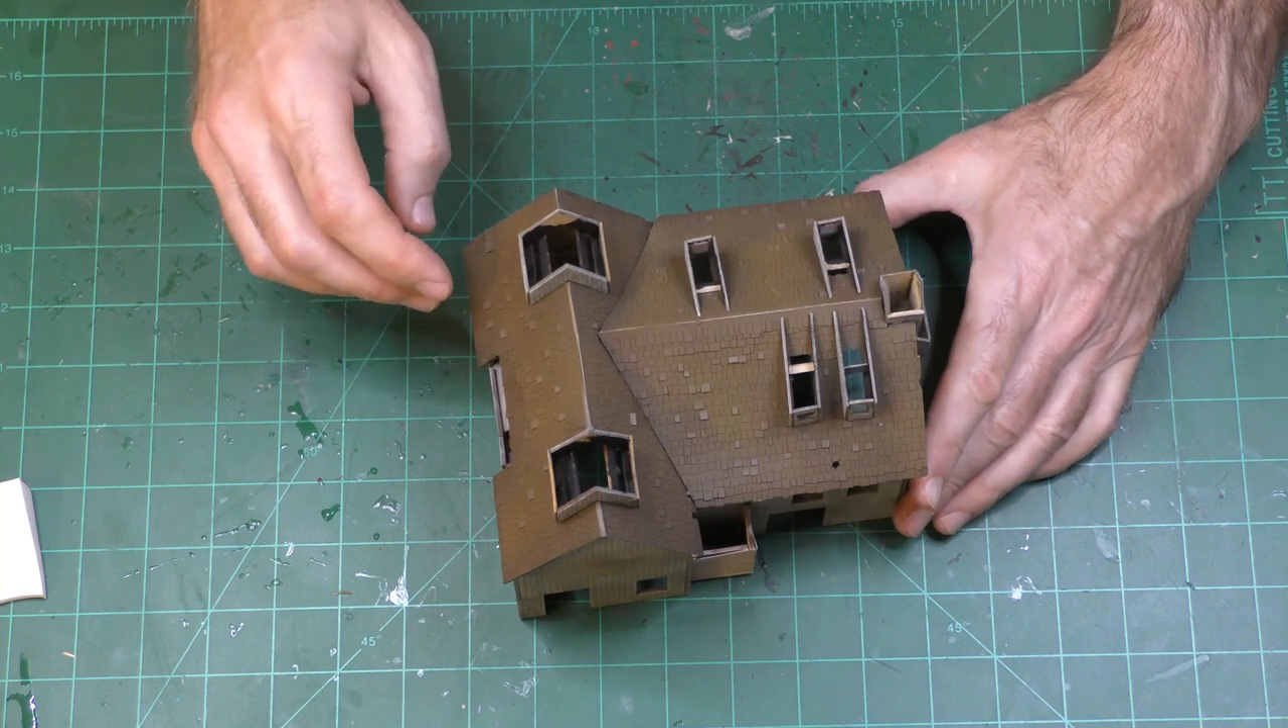At this point I have my dormers glued in place.